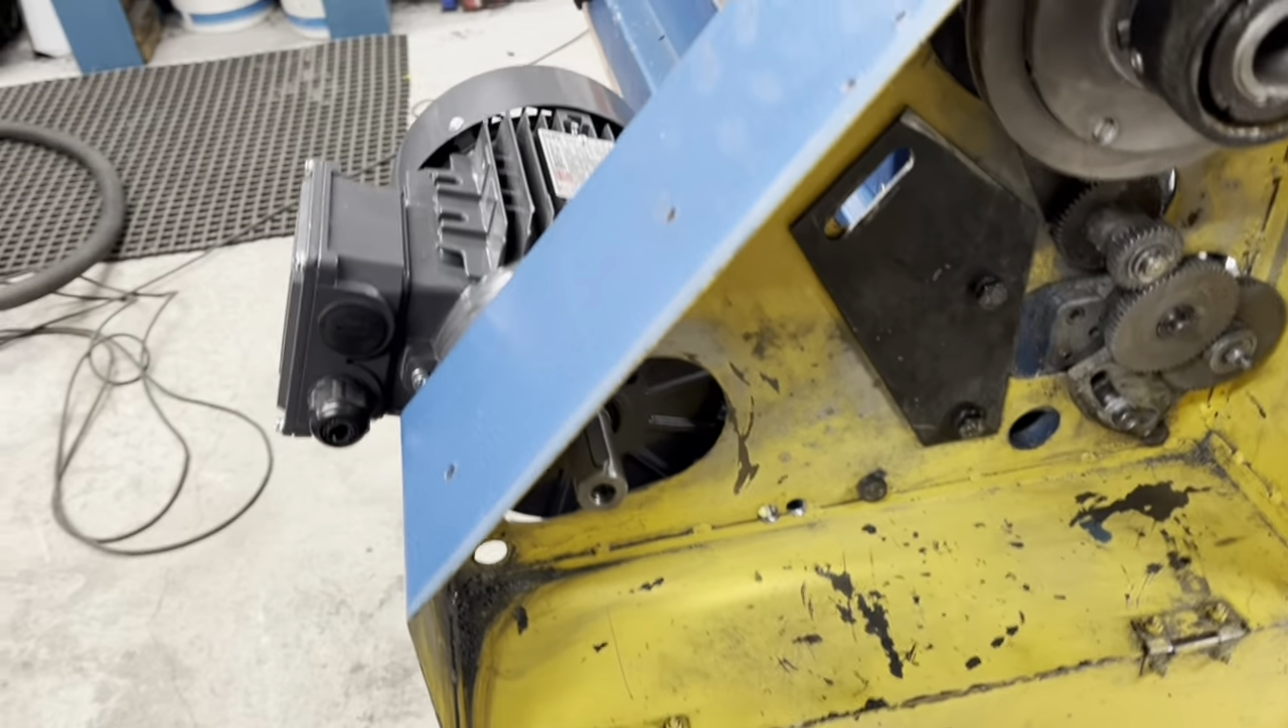Yeah right so as we've got the motor on what we are trying to do is make a pulley.